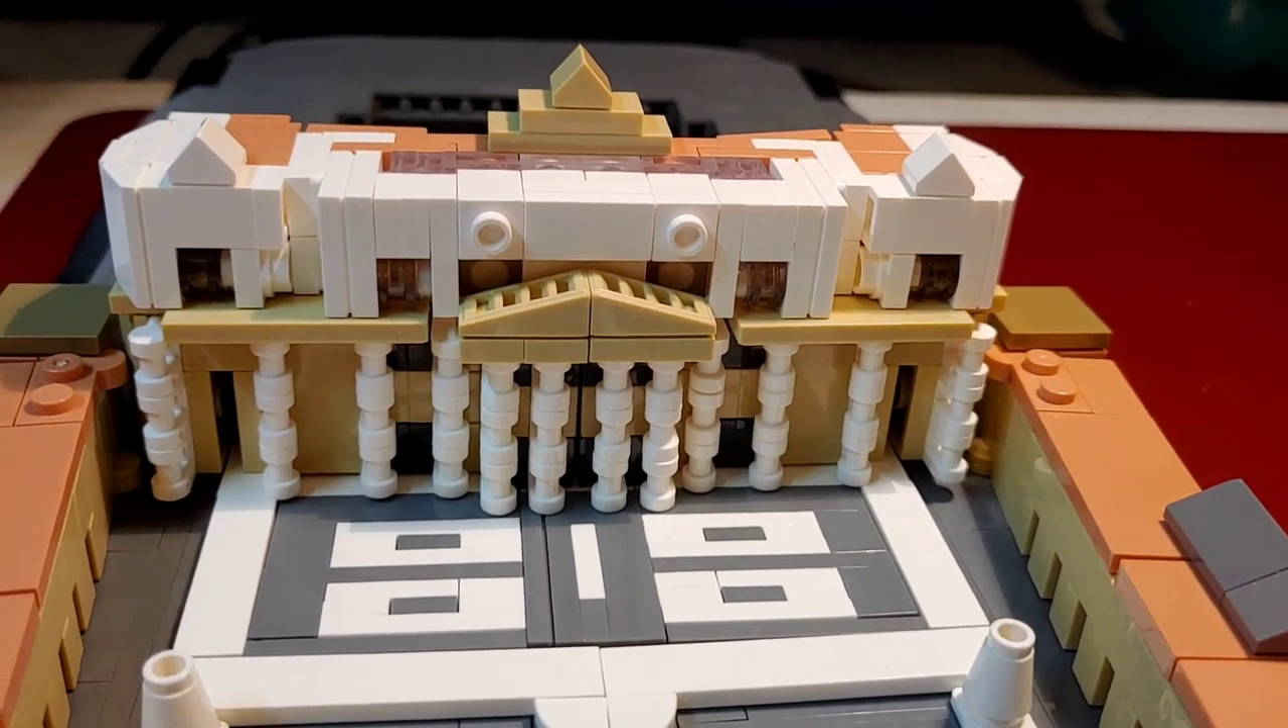Step 319. I just have completed the facade of St. Peter's Basilica.